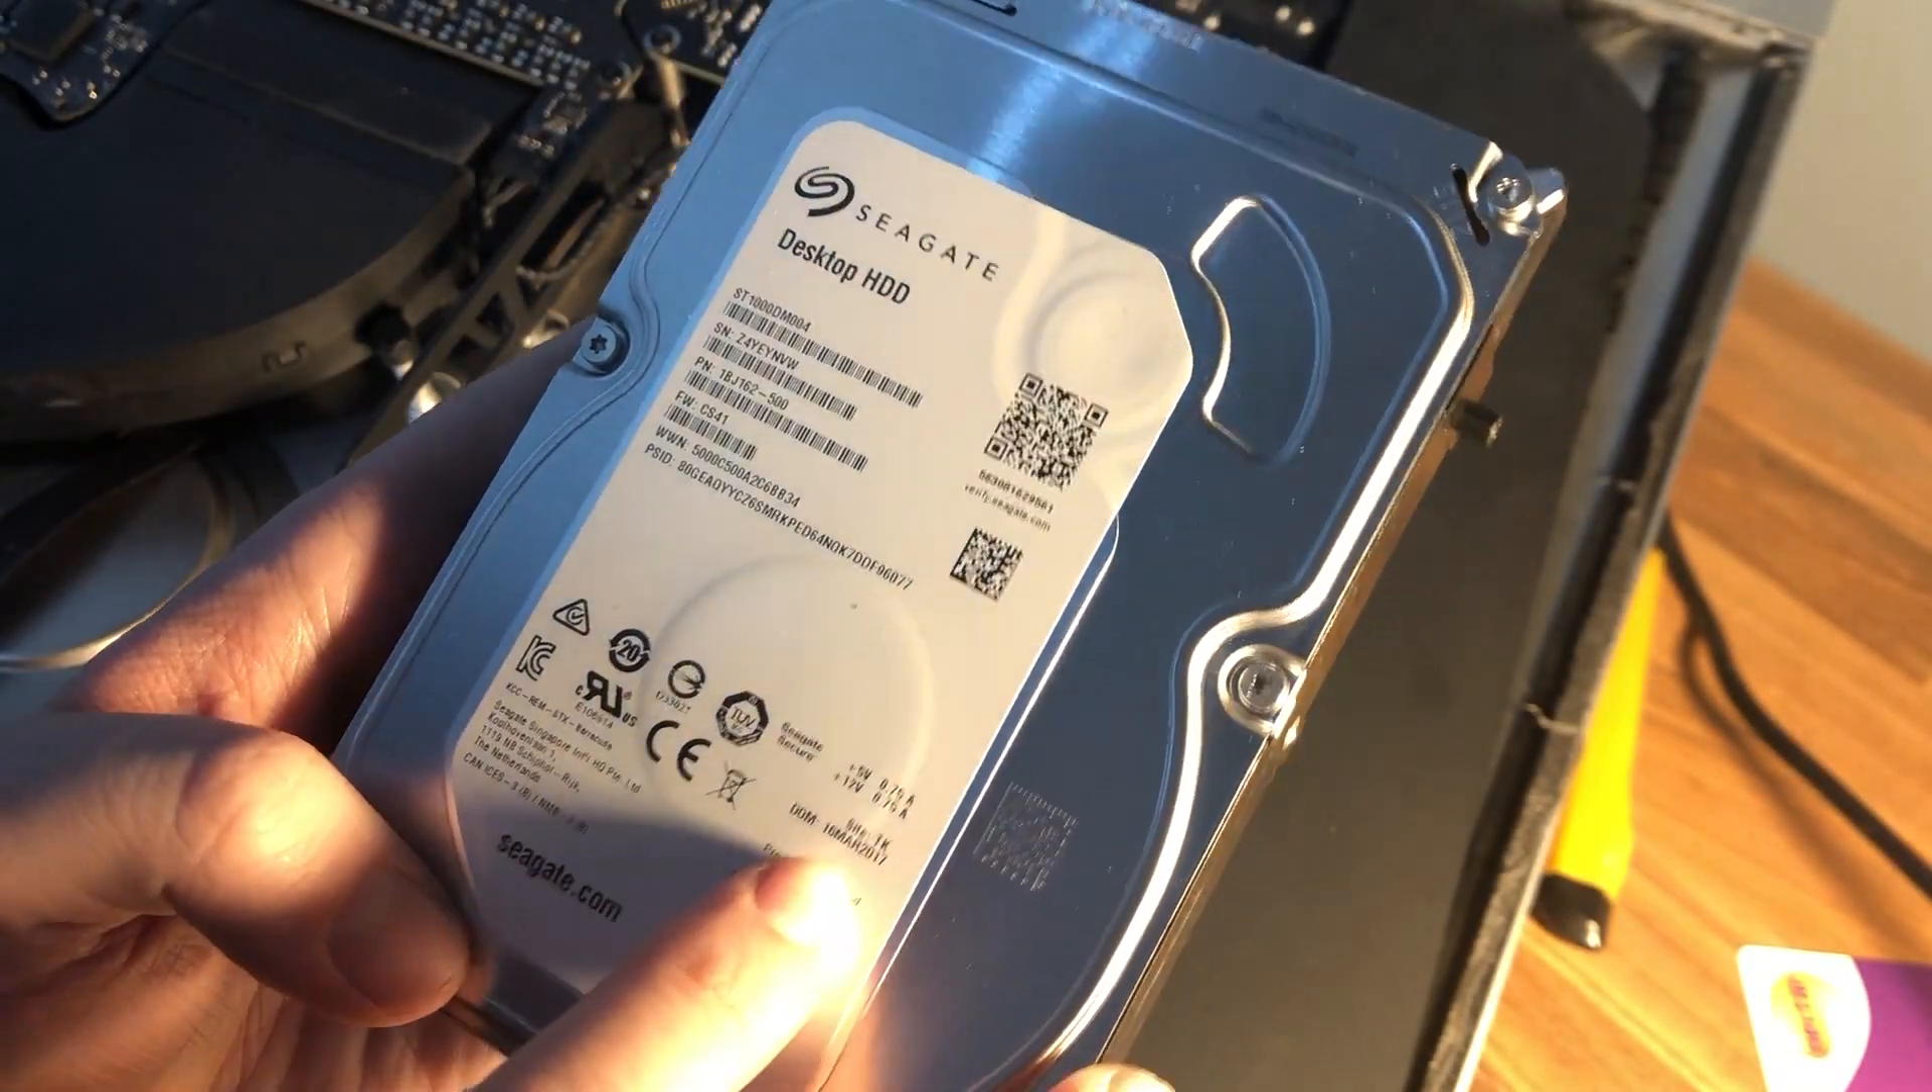There you have it that's the hard drive removed.